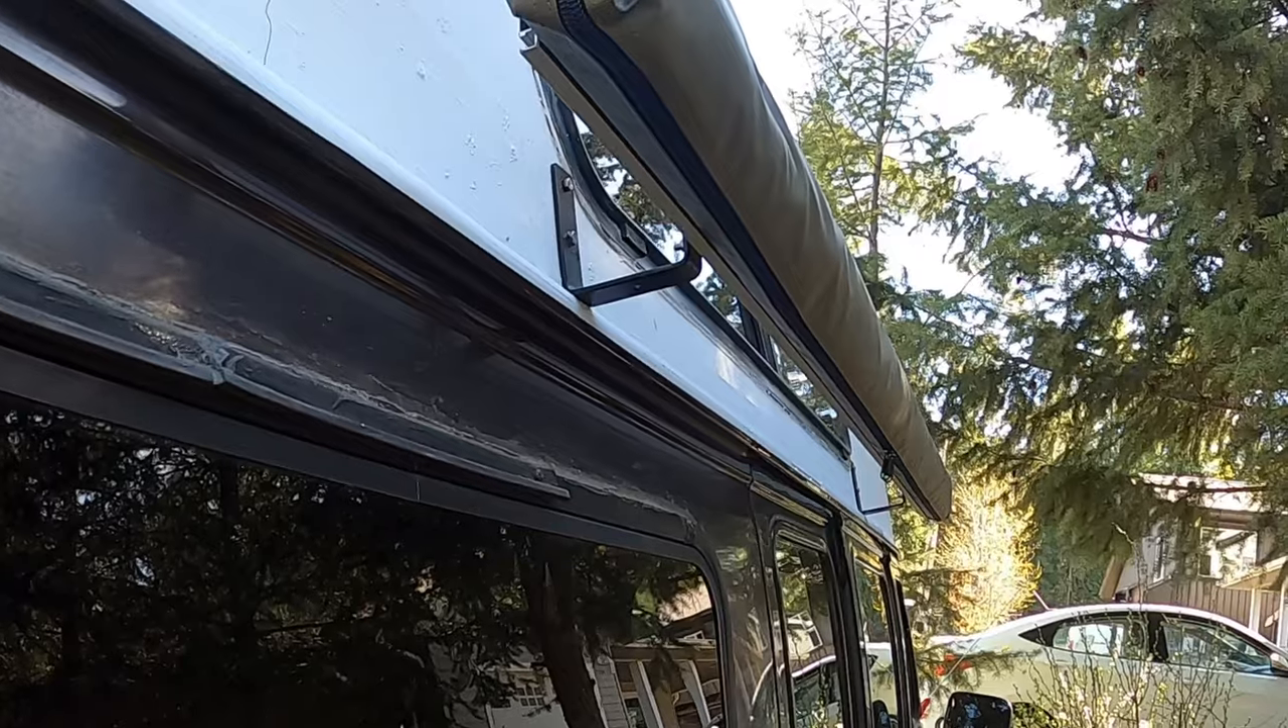Okay, awning's on. This bracket's actually worked.